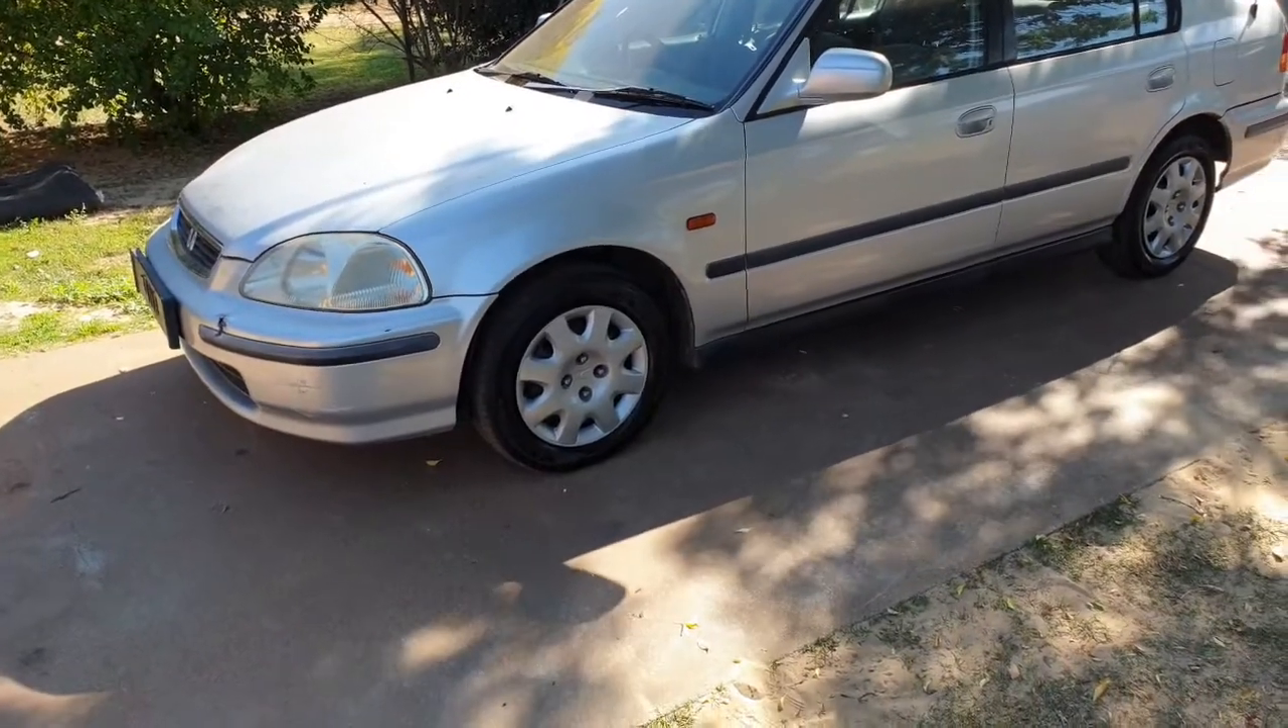Alright guys, I'm back here with the Civic. I've got the hubcaps back on.